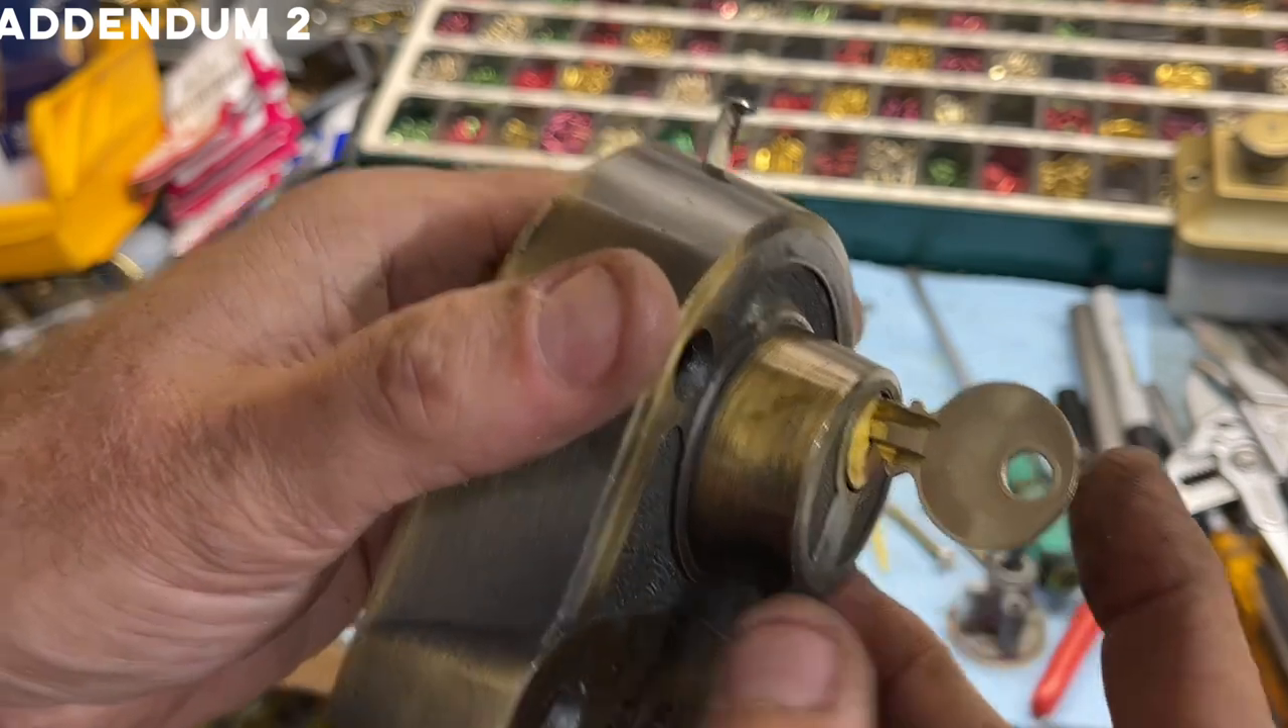It's almost all the way in.